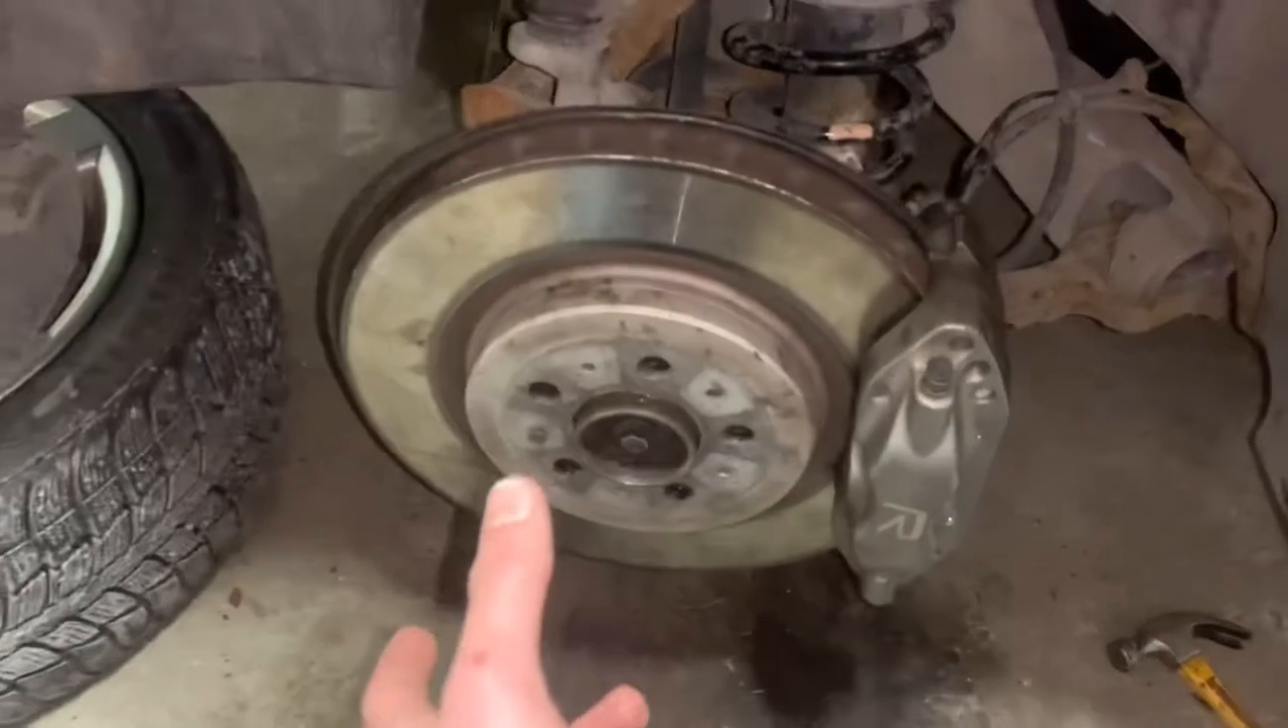So now we just gotta put the wheel on and then we're done and we can go to the front.